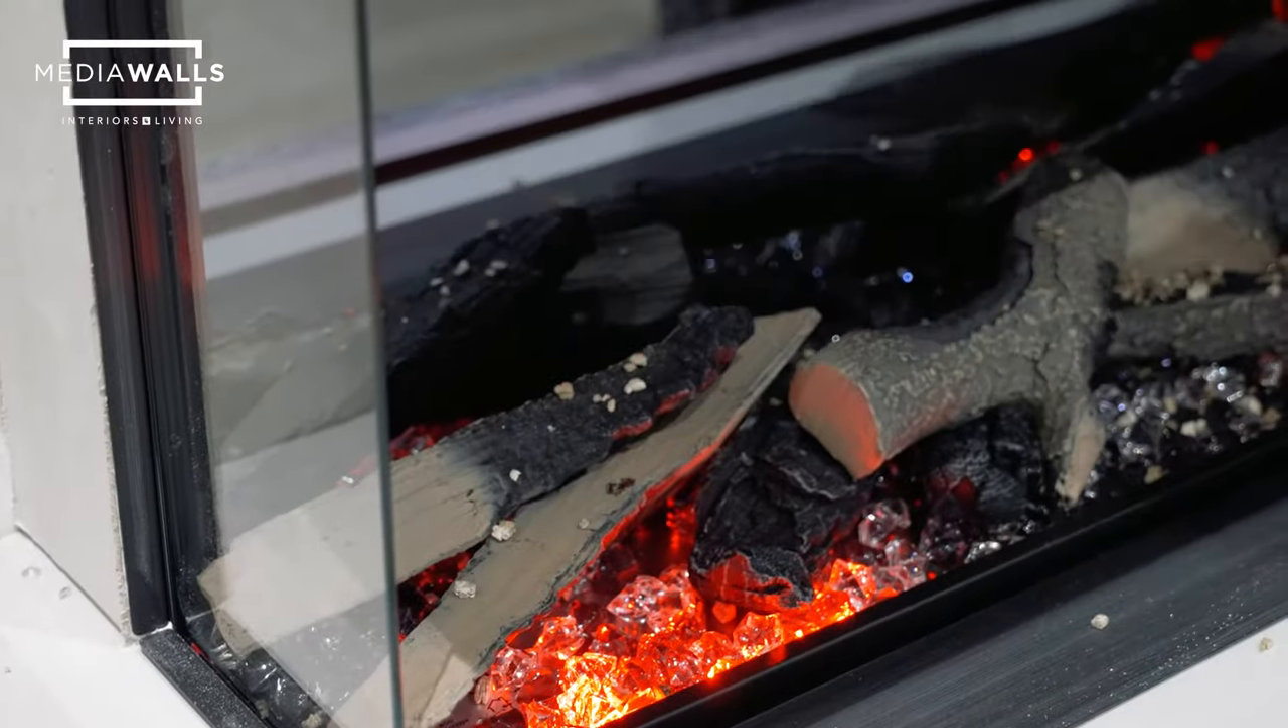Okay, so now we've got our logs set up in the design that we wanted.